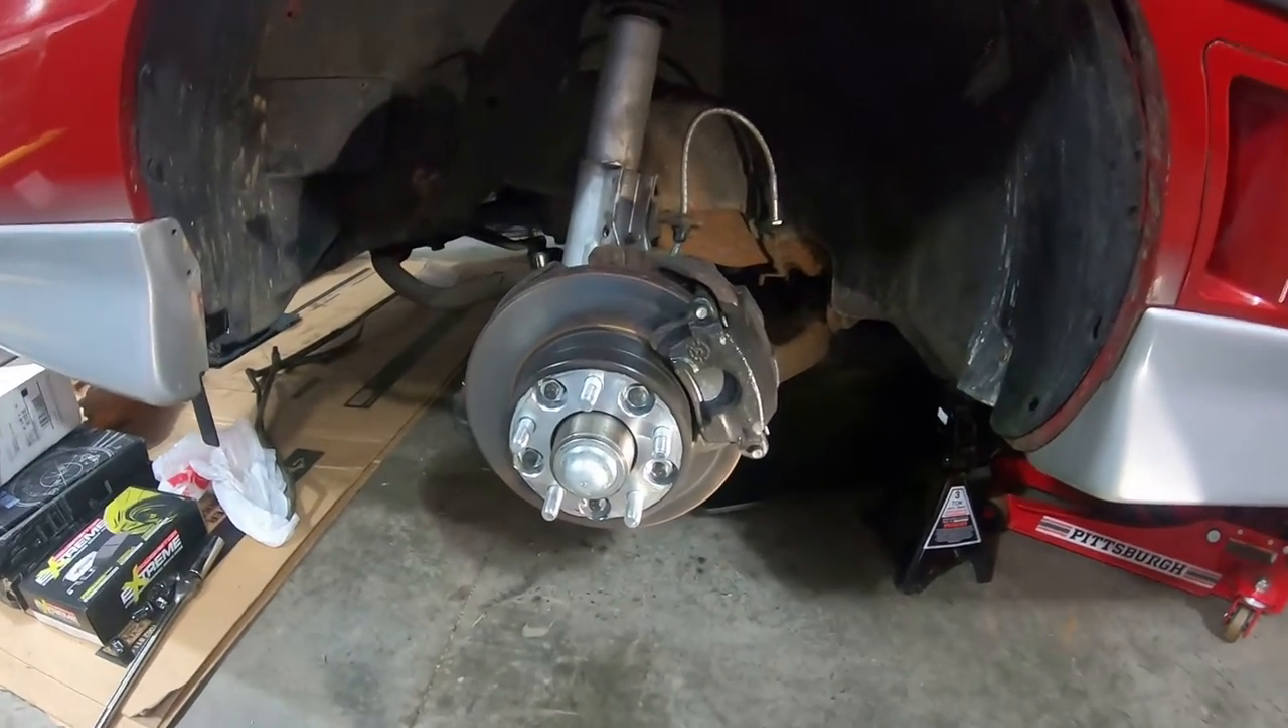Alright guys, so I got the wheel removed, and we can see what we're working with a little better.